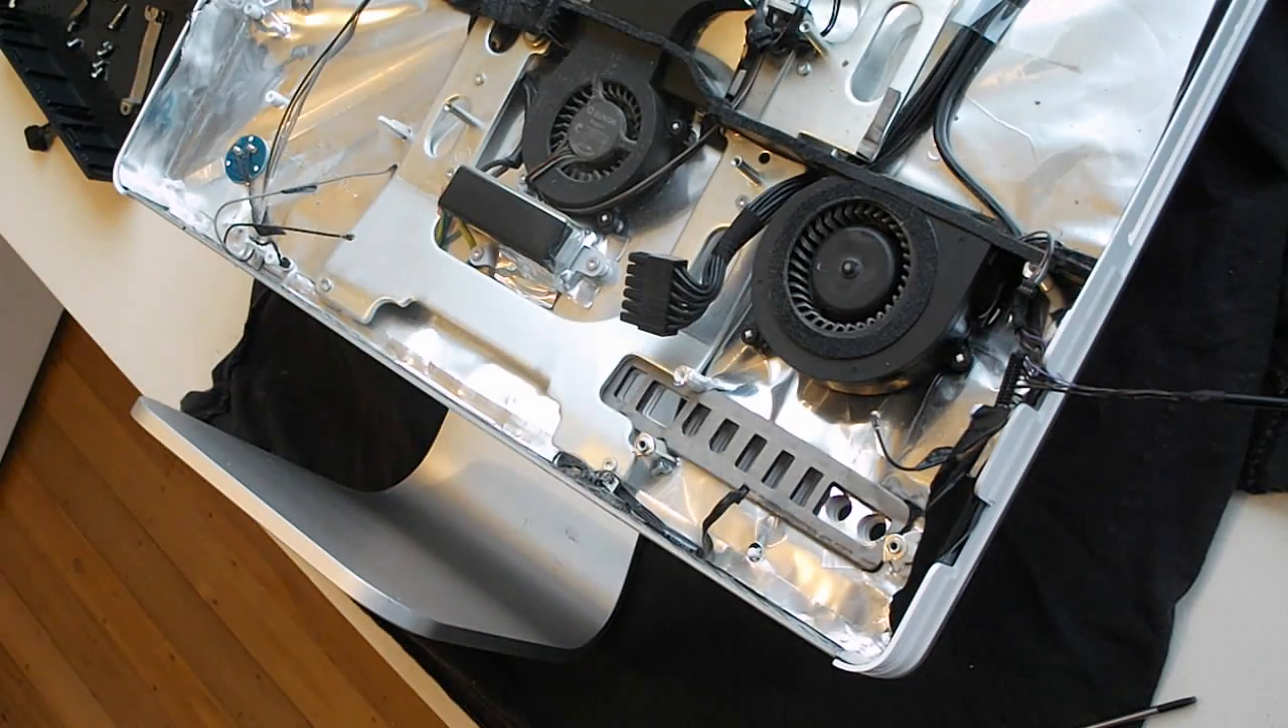And there we have the old motherboard out of the chassis.